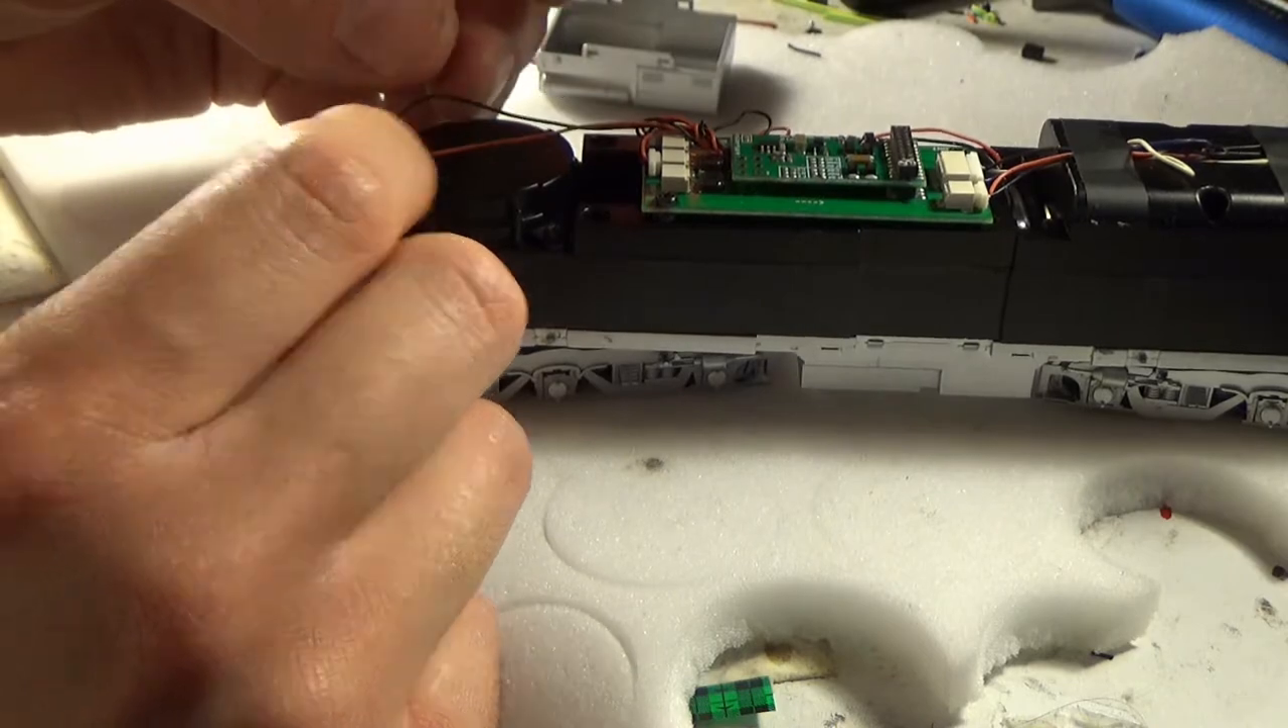And with the shell finally free and clear, we can take a good look at the locomotive itself internally.